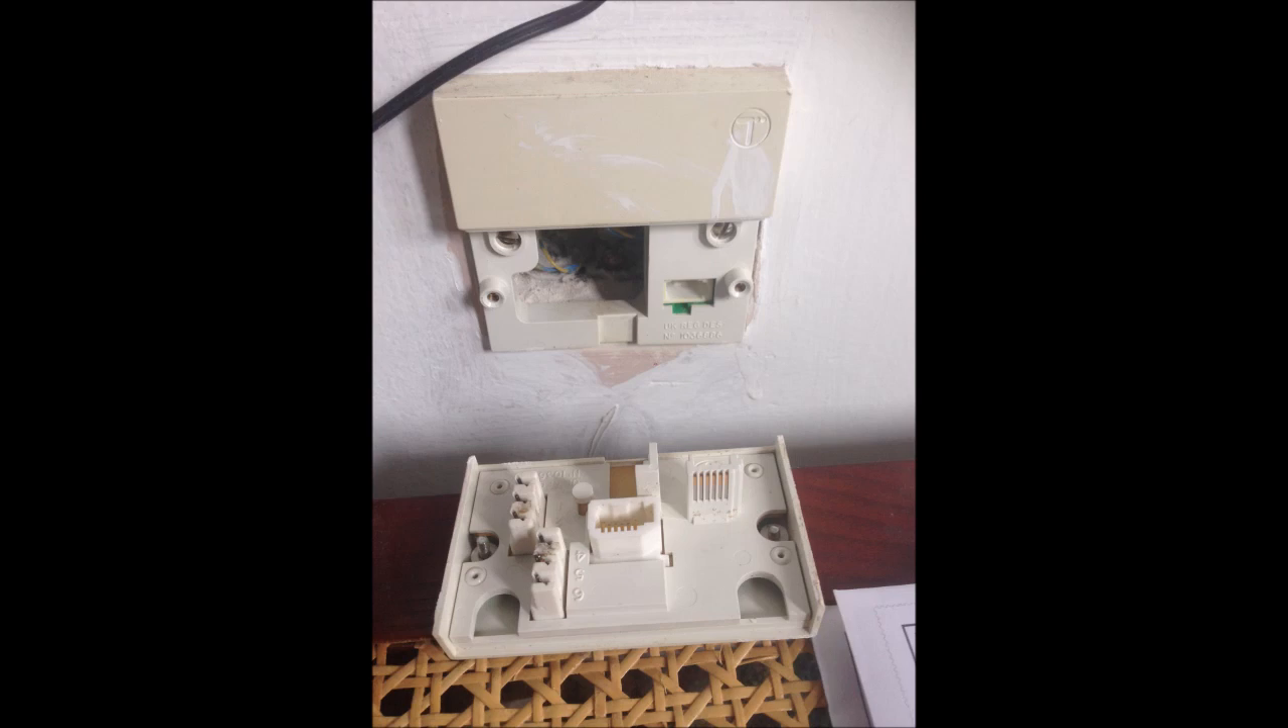After the faceplate is removed, you can see there's no wire connection to the faceplate.